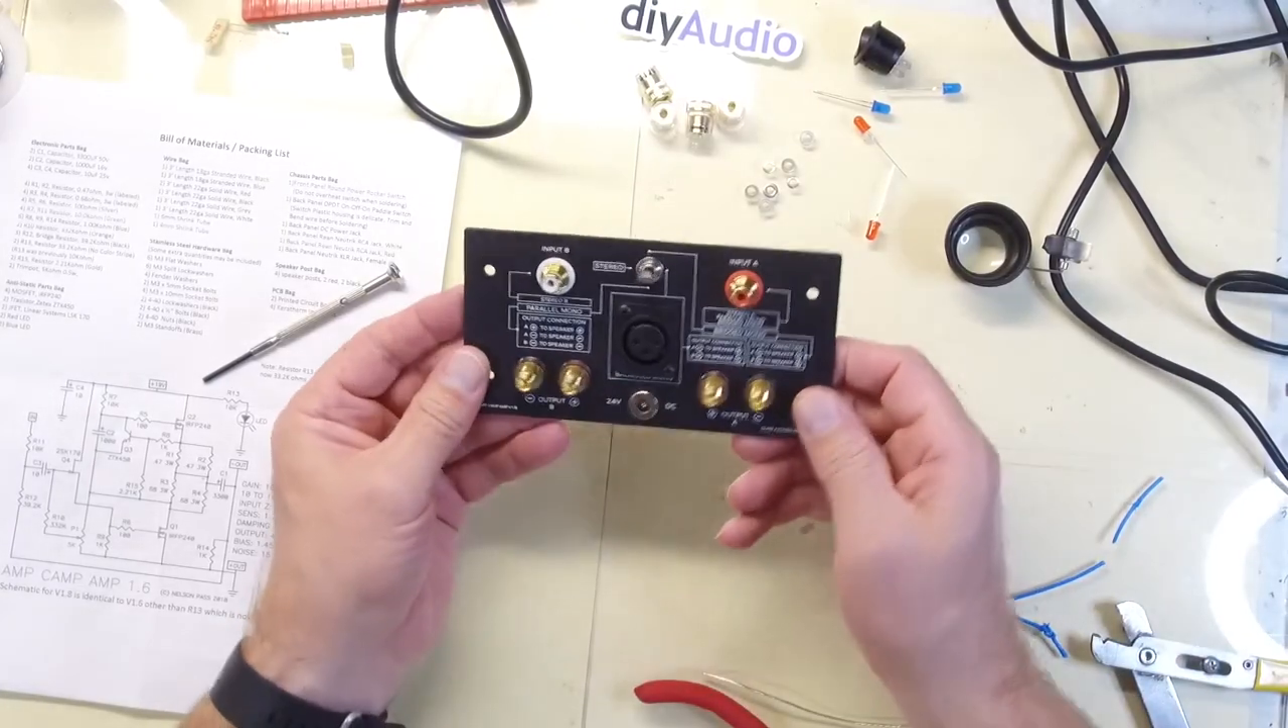I've got the connectors all installed here and everything looks good.